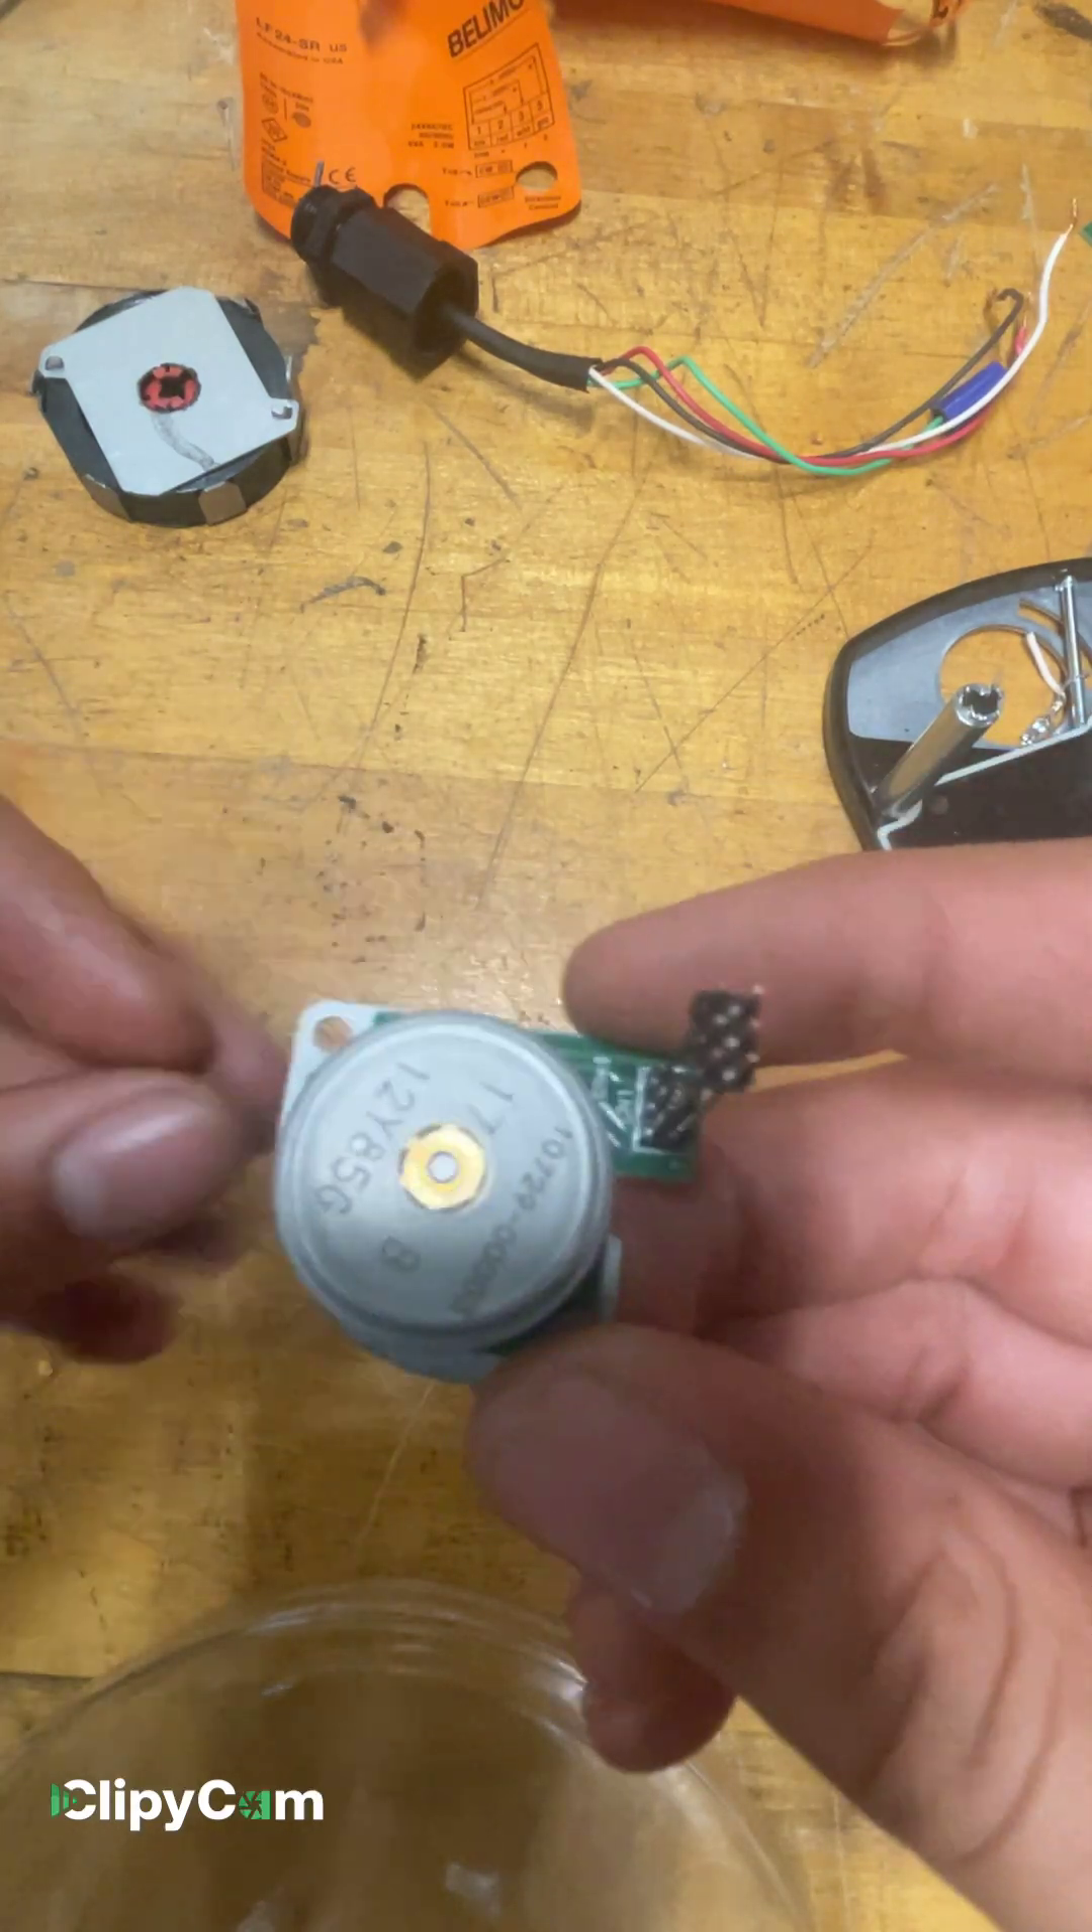So, I cut the thing apart. I managed to remove the little motor.